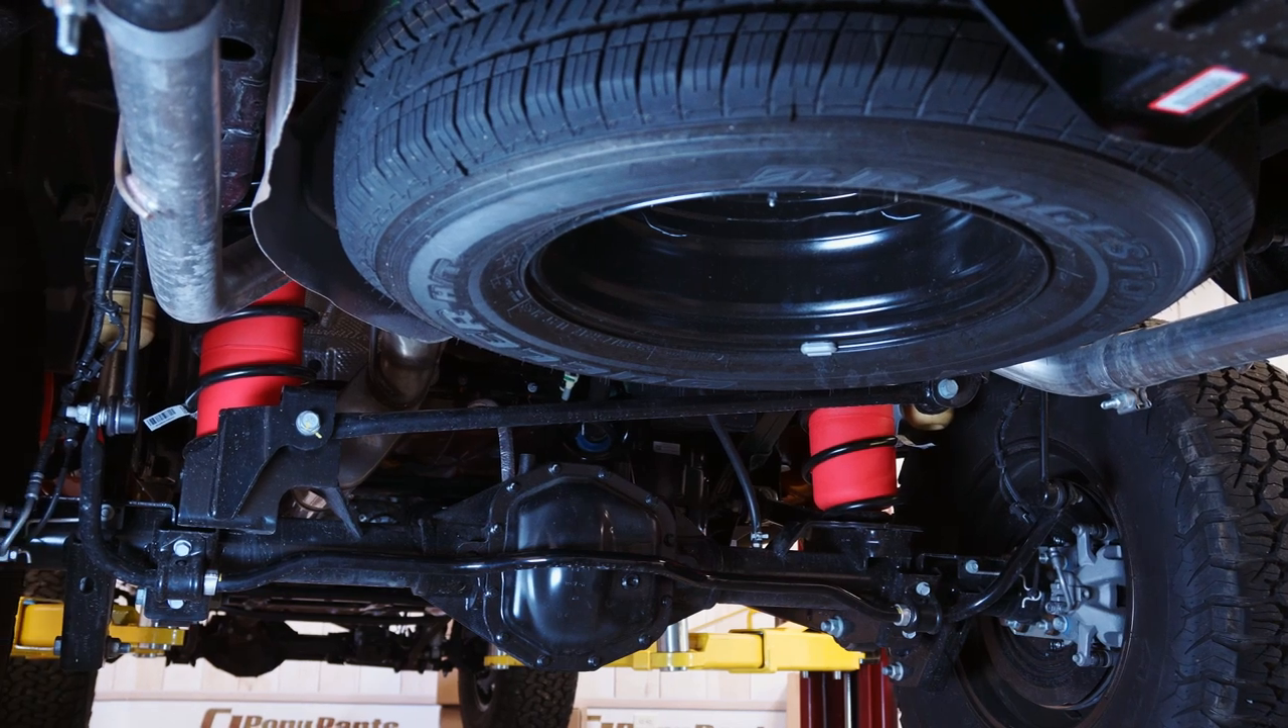All right guys so about an hour later we've installed these bags and everything is wired up and plumbed the way it needs to be.